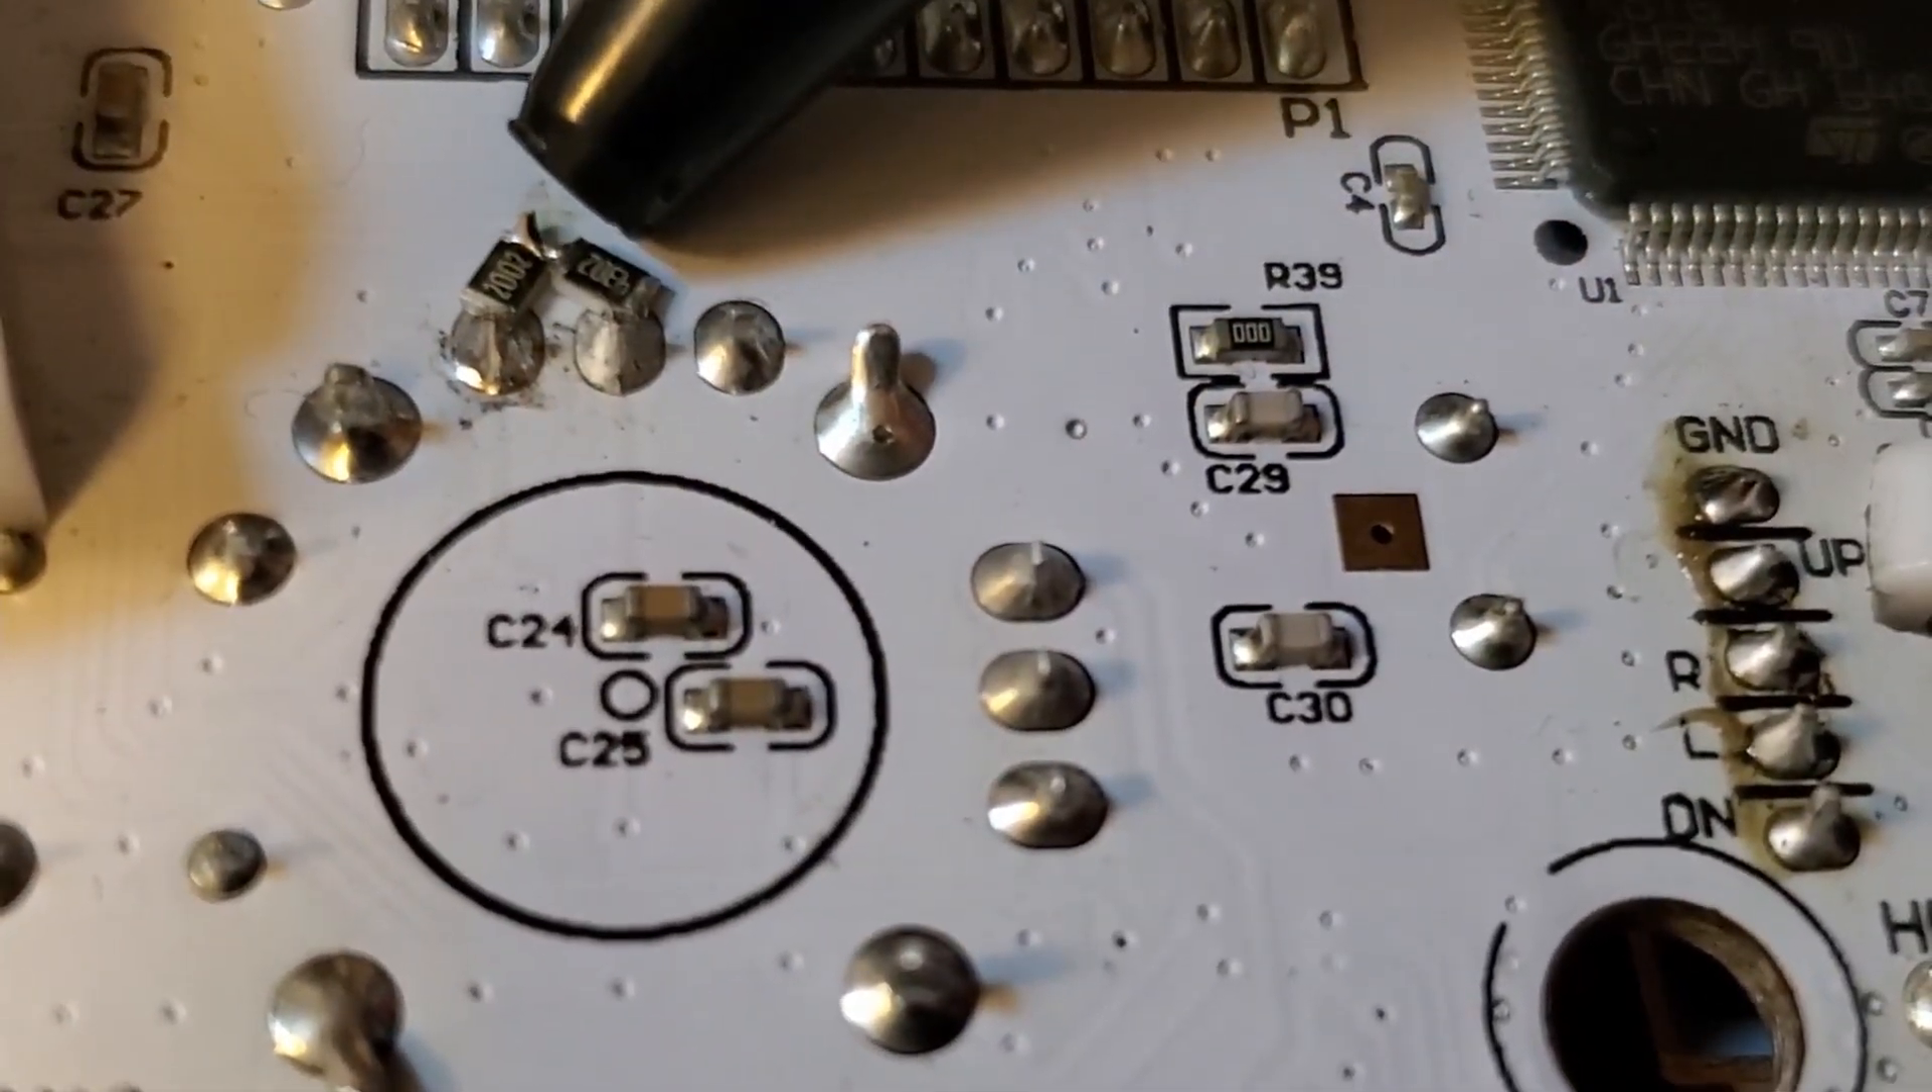So over here, I've put a couple of surface mounted resistors.